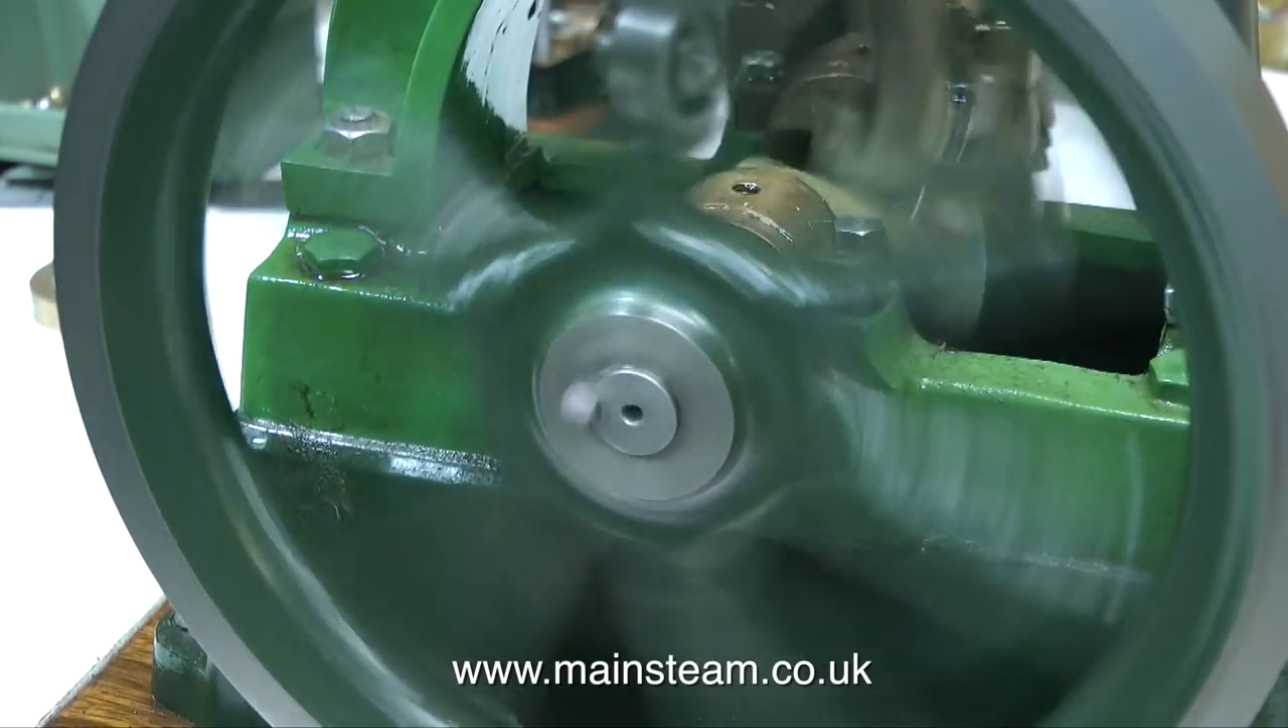What I did though, was I put the flywheel back to the end of the crankshaft, because that's how I received it.